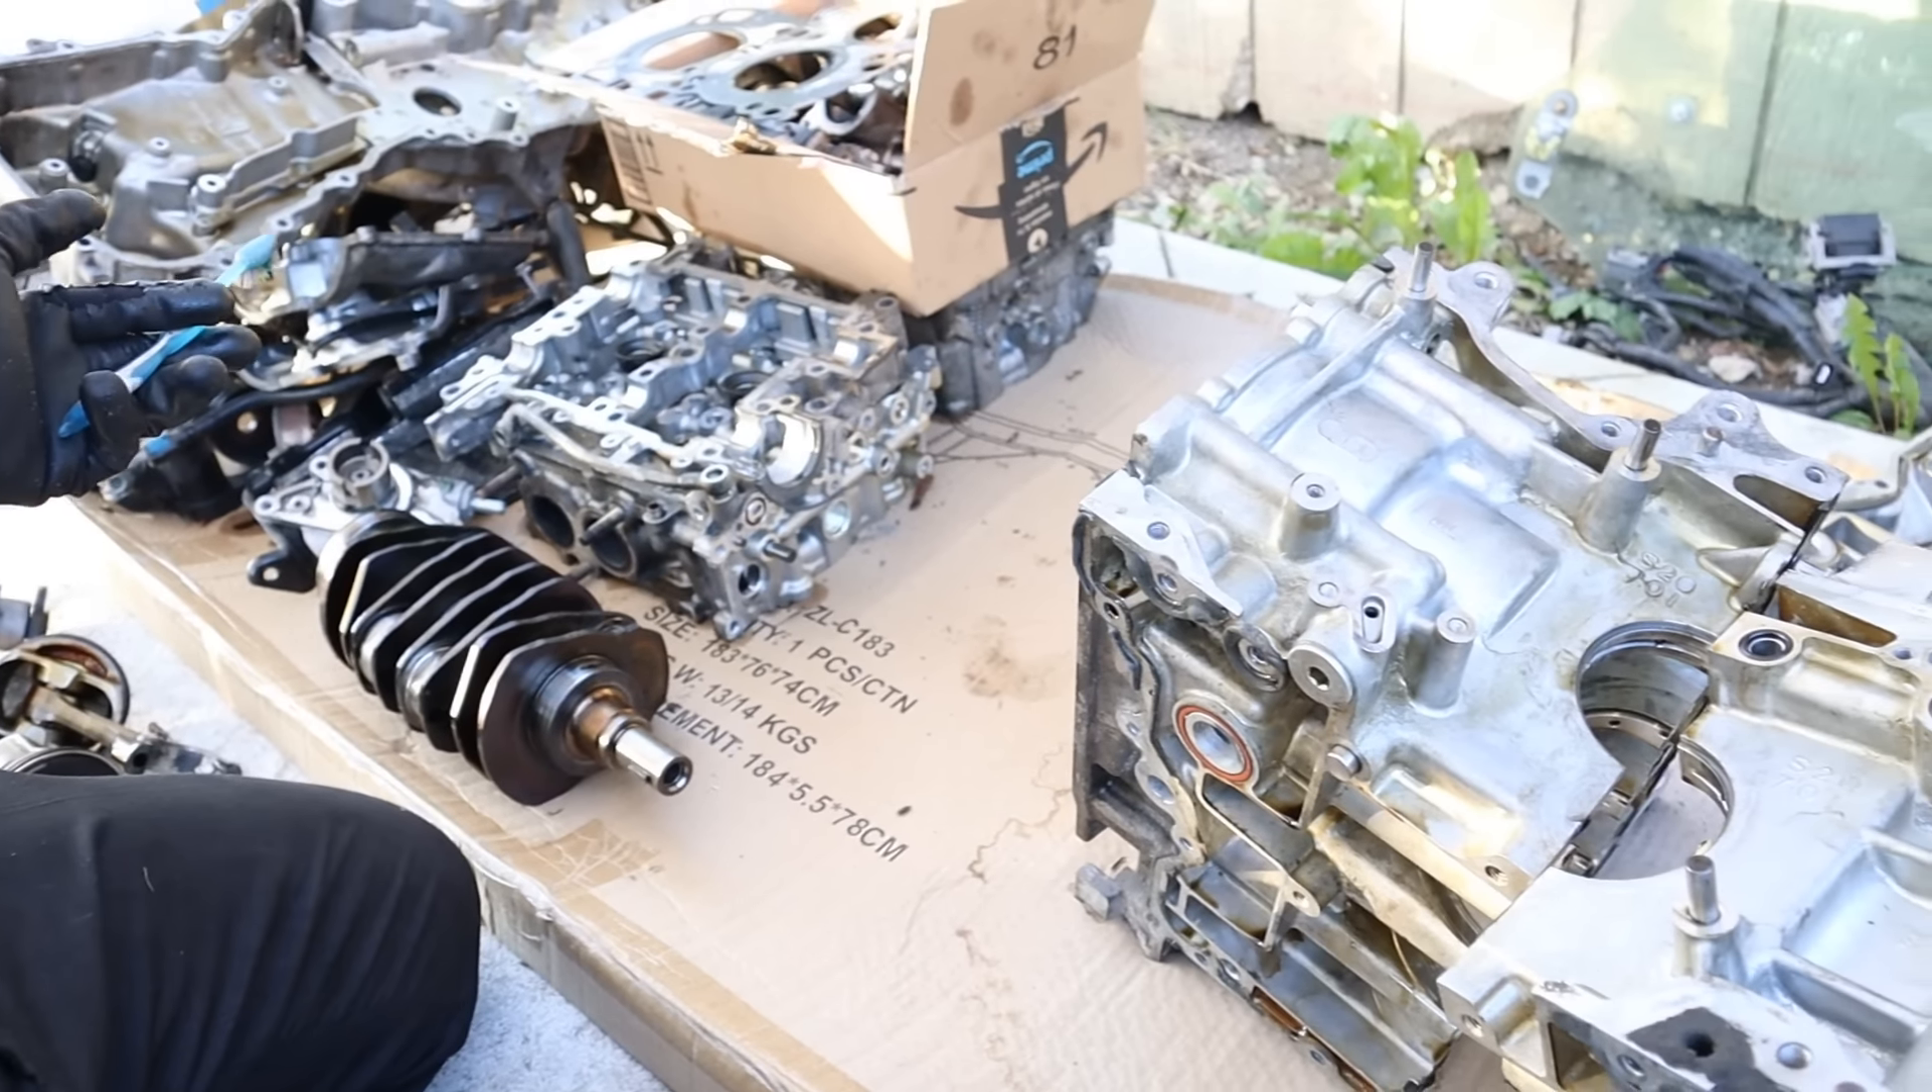So here we've got the engine all torn apart here.